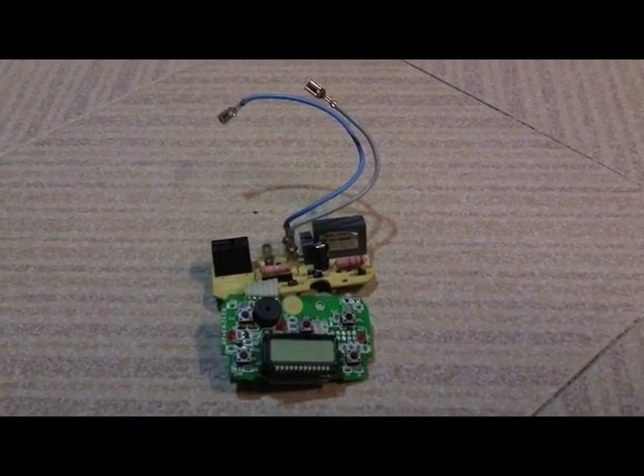So here is the completely removed electronic control board with its attached power supply.